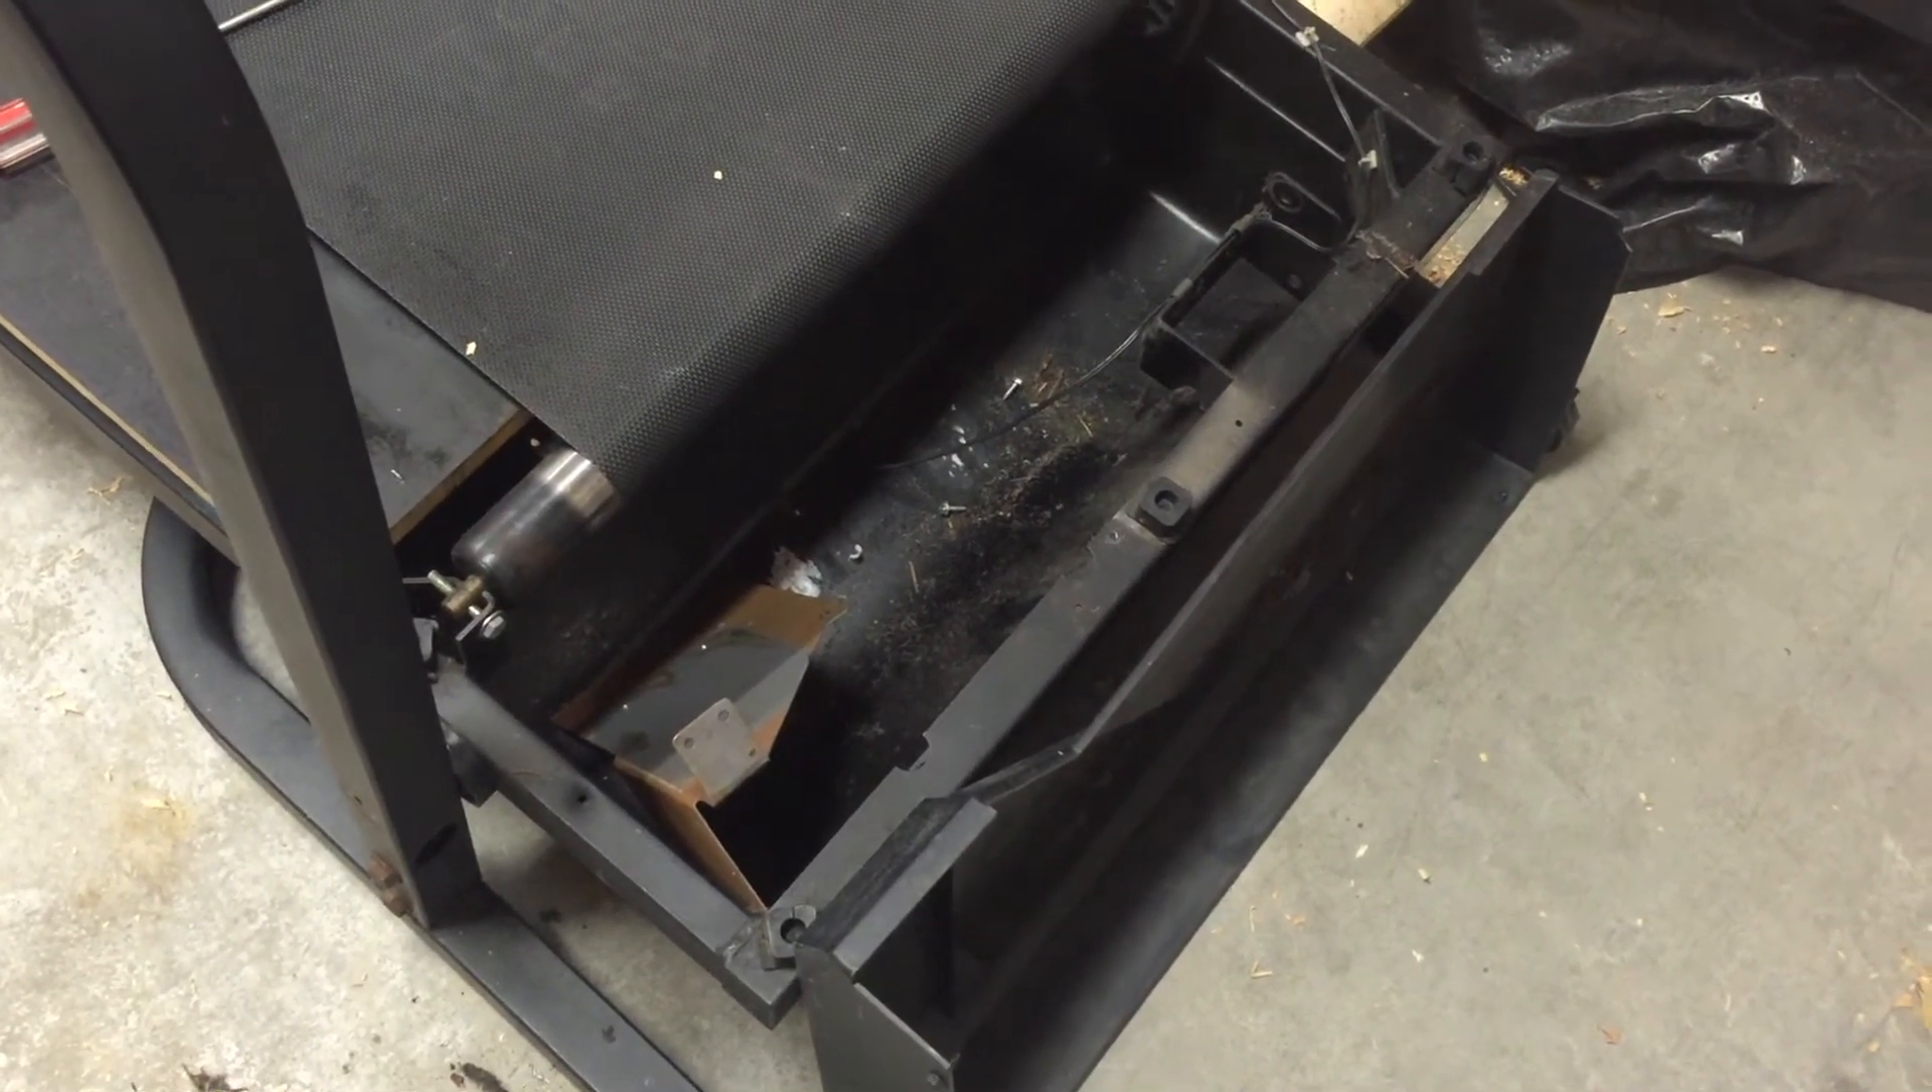Down here is where the motor was and the circuitry that was related to running the motor. So I pulled all that.